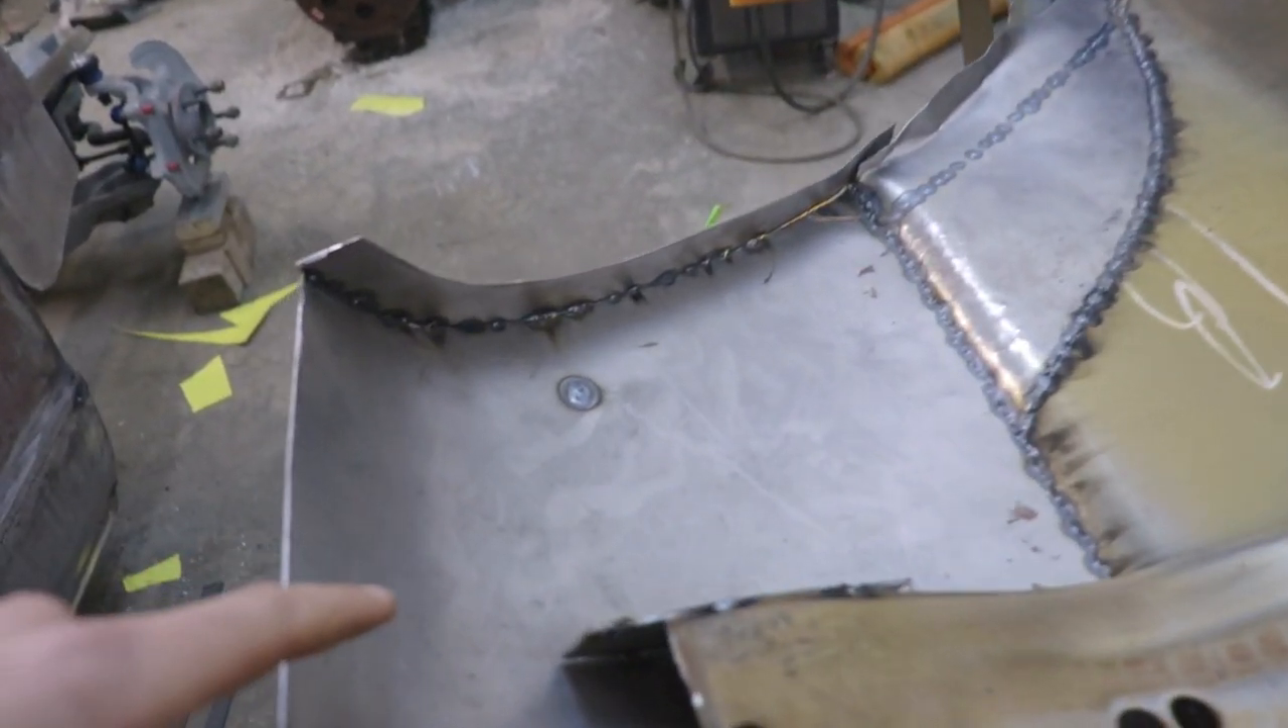This whole bottom section was completely rotten as well. So that's all new metal and it's going to be folded over.